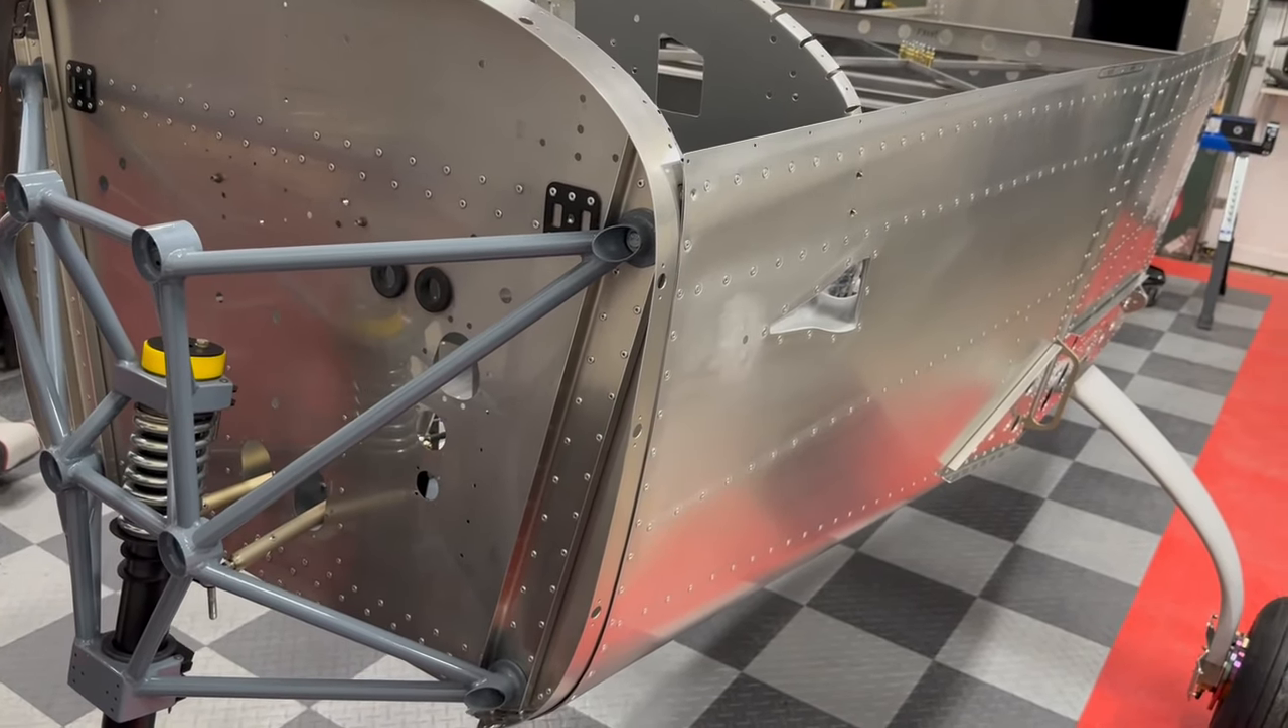I just have the motor mount nose gear temporarily mounted. They'll be coming off.